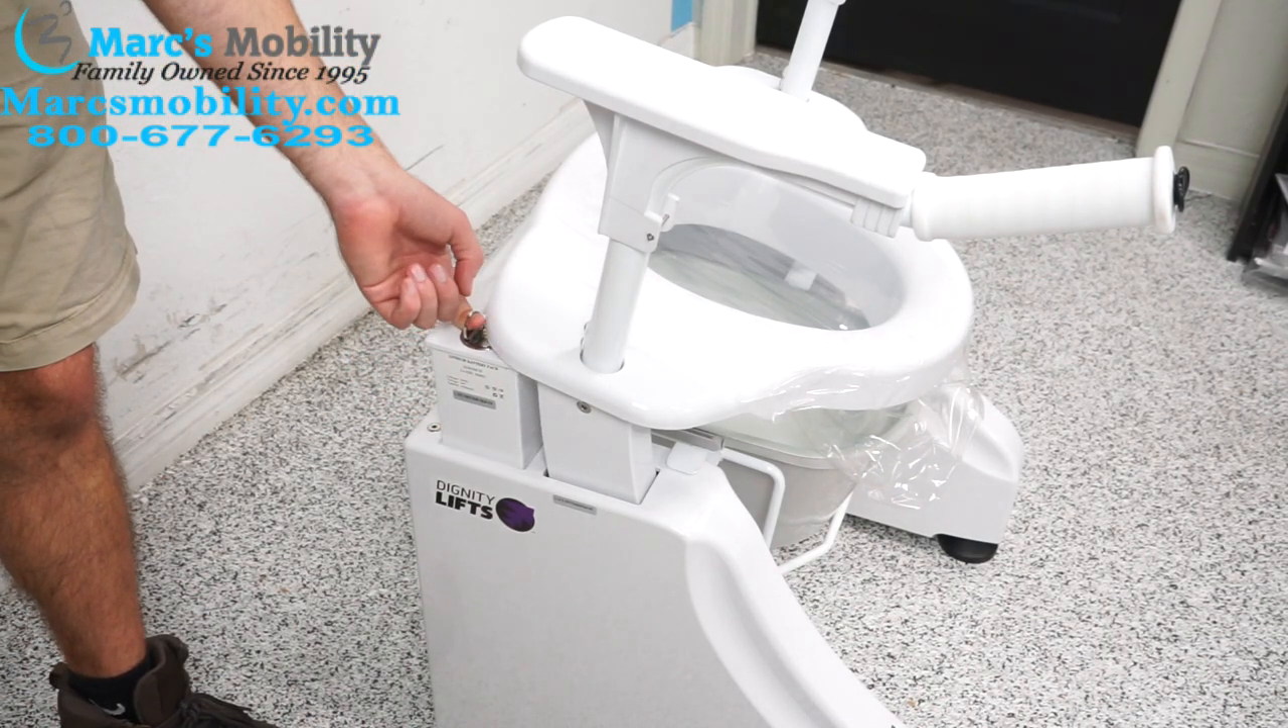So in the back here, on the right hand side, we have our battery. It's got a little handle you can pull it up. But you'll notice the toilet lift is in the way.